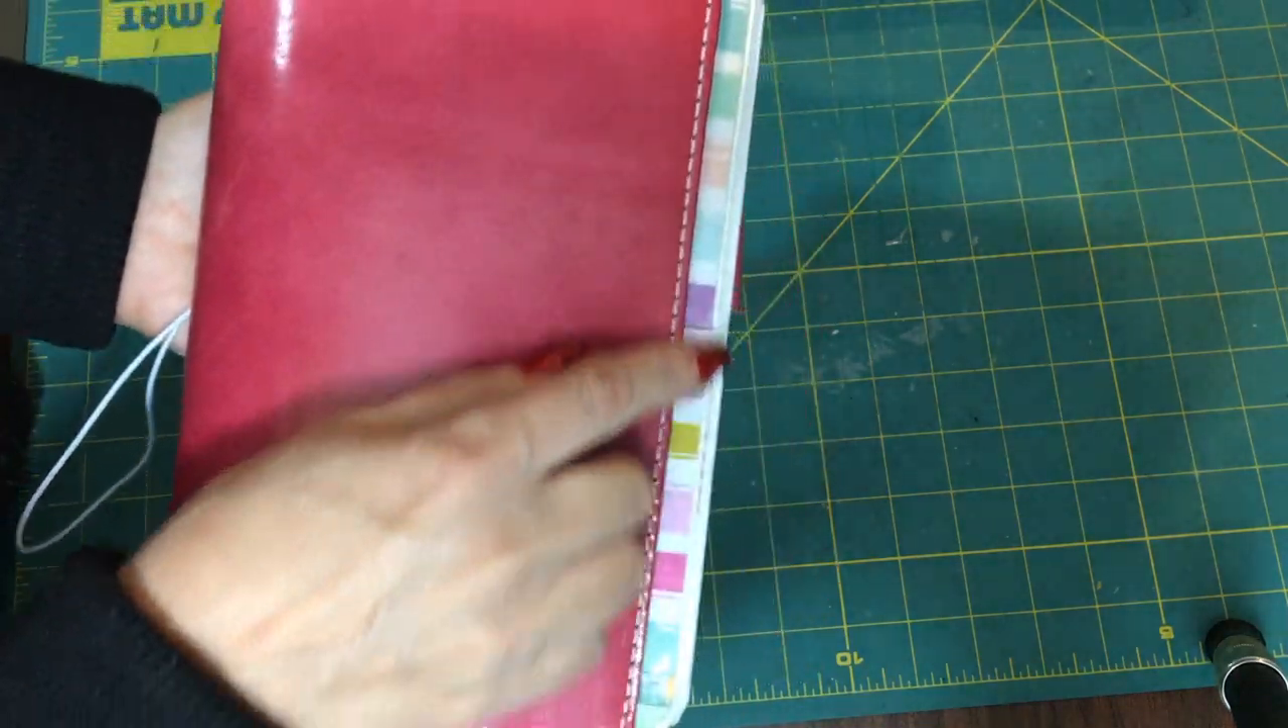I have a fat one that's sticking out you can see it's sticking out it doesn't really fit in here.